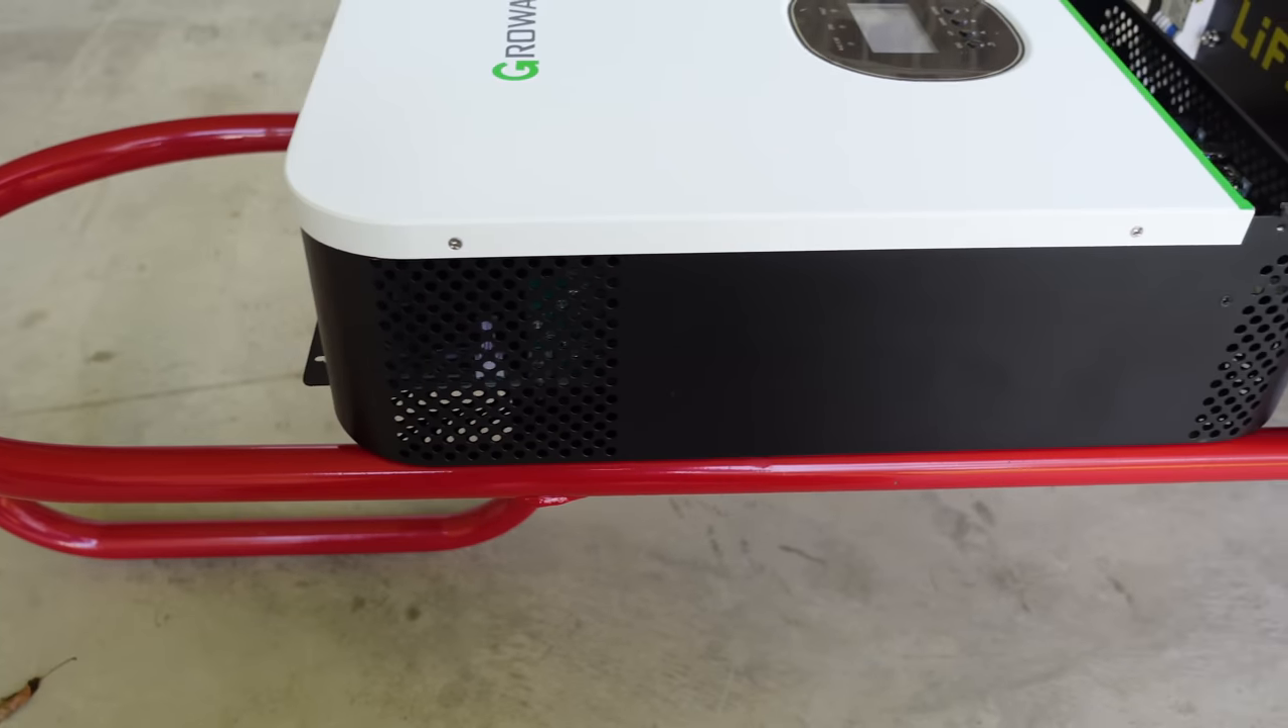There's really nowhere to secure this inverter safely to this cart on either the top or the bottom because the width of the inverter is just barely the width of the cart on both sides.